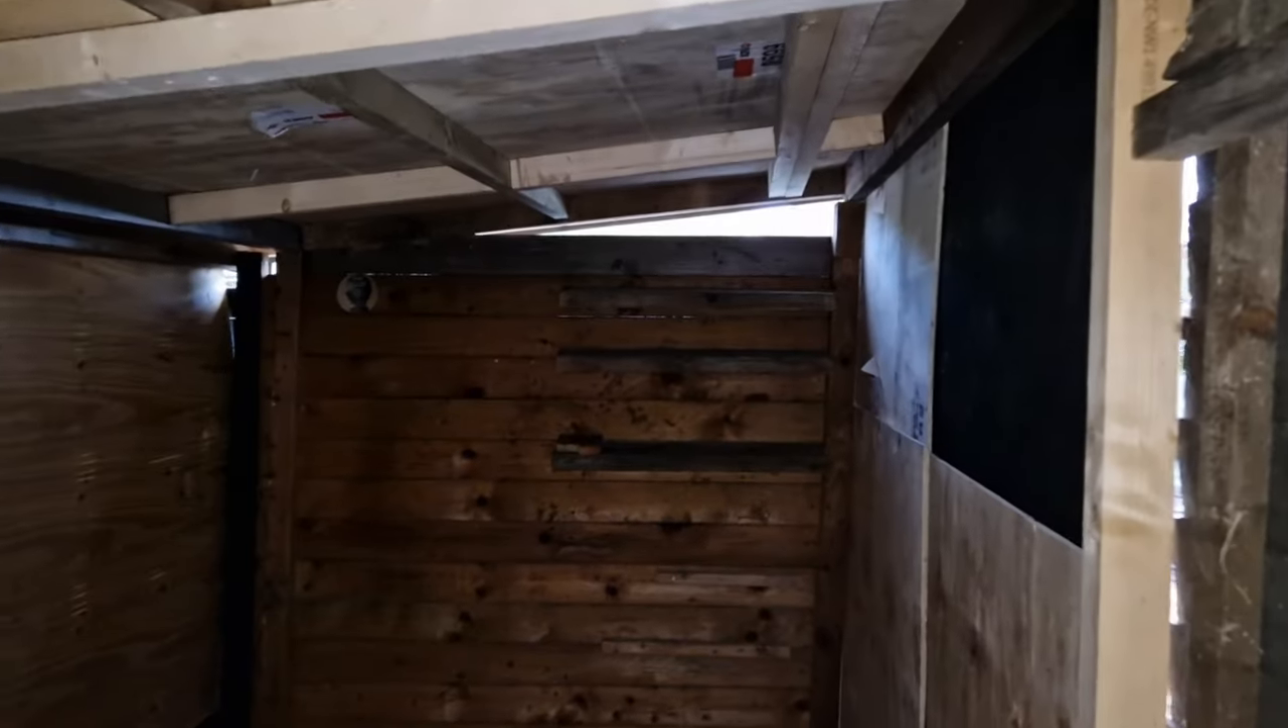We've got one last piece left to do piecing the wall up there.